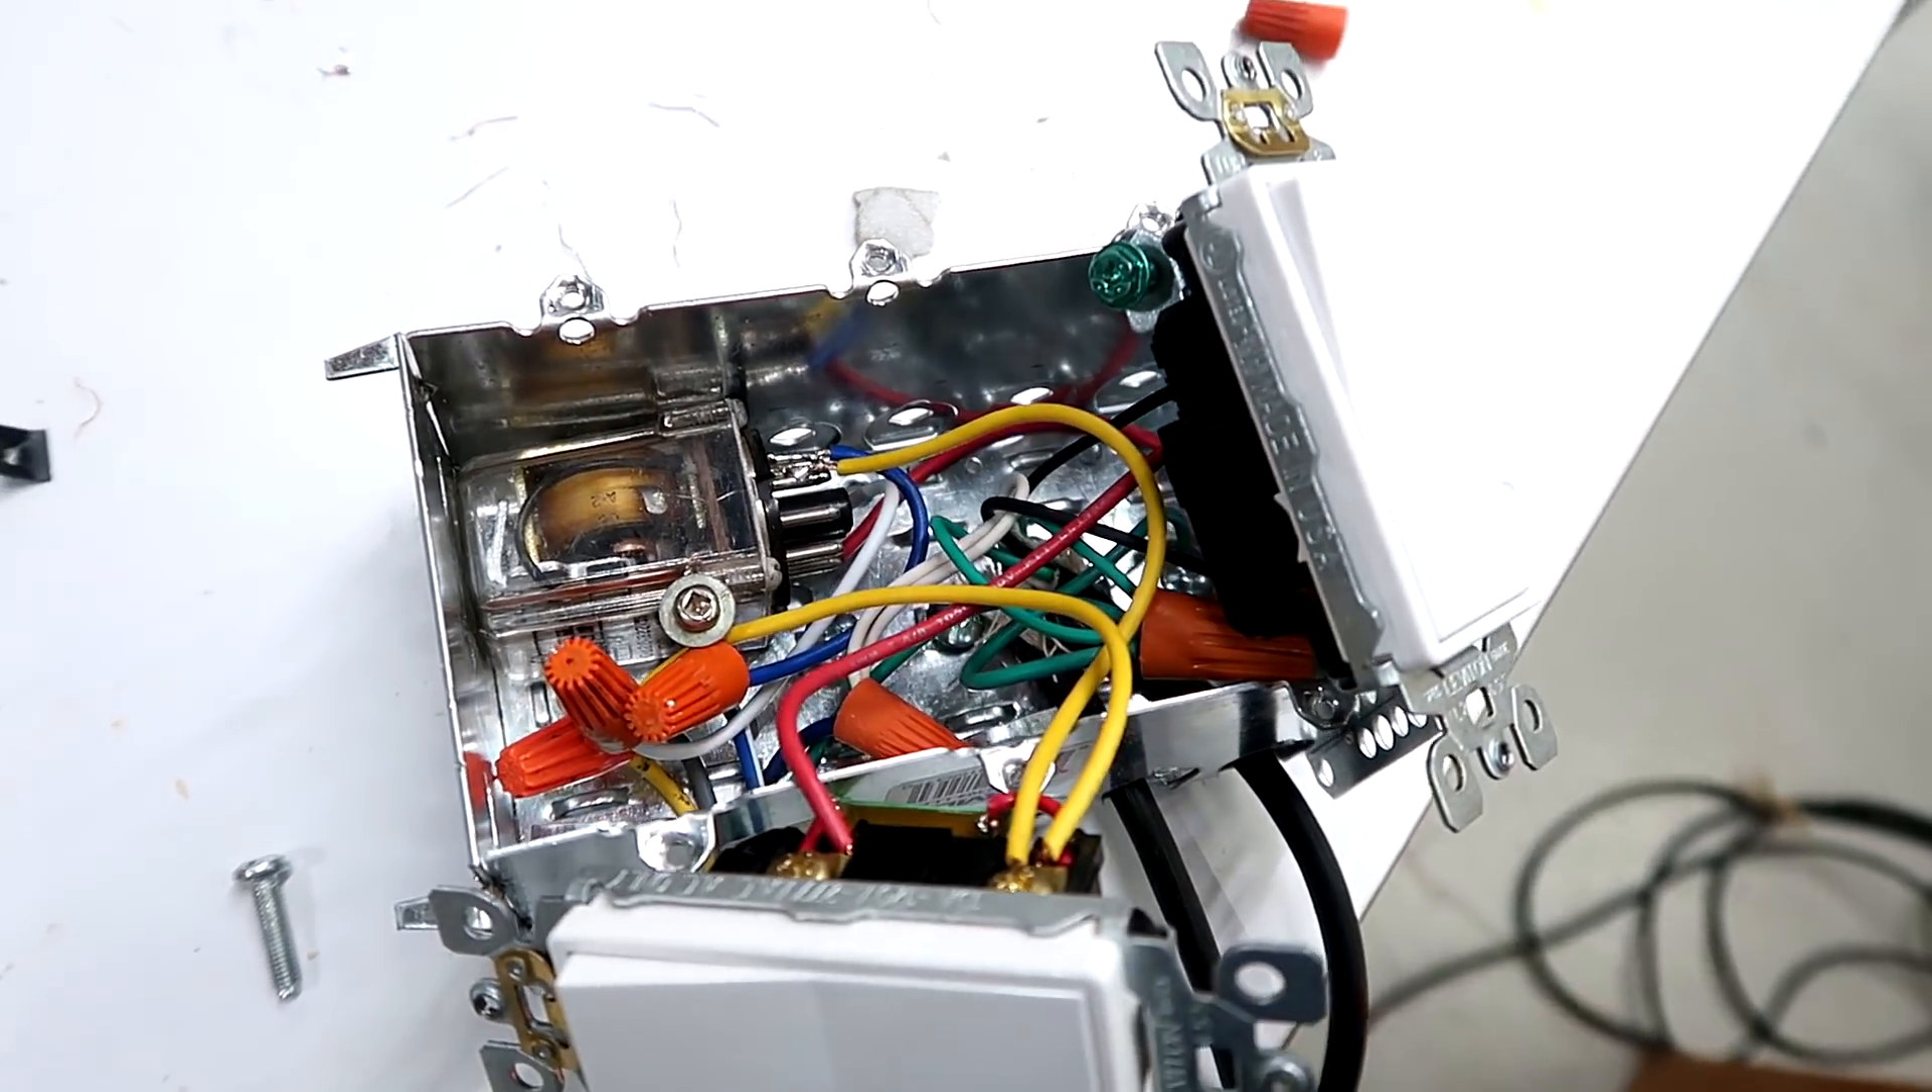All right, I got my circuits jammed into this box I'm ready to close it up.